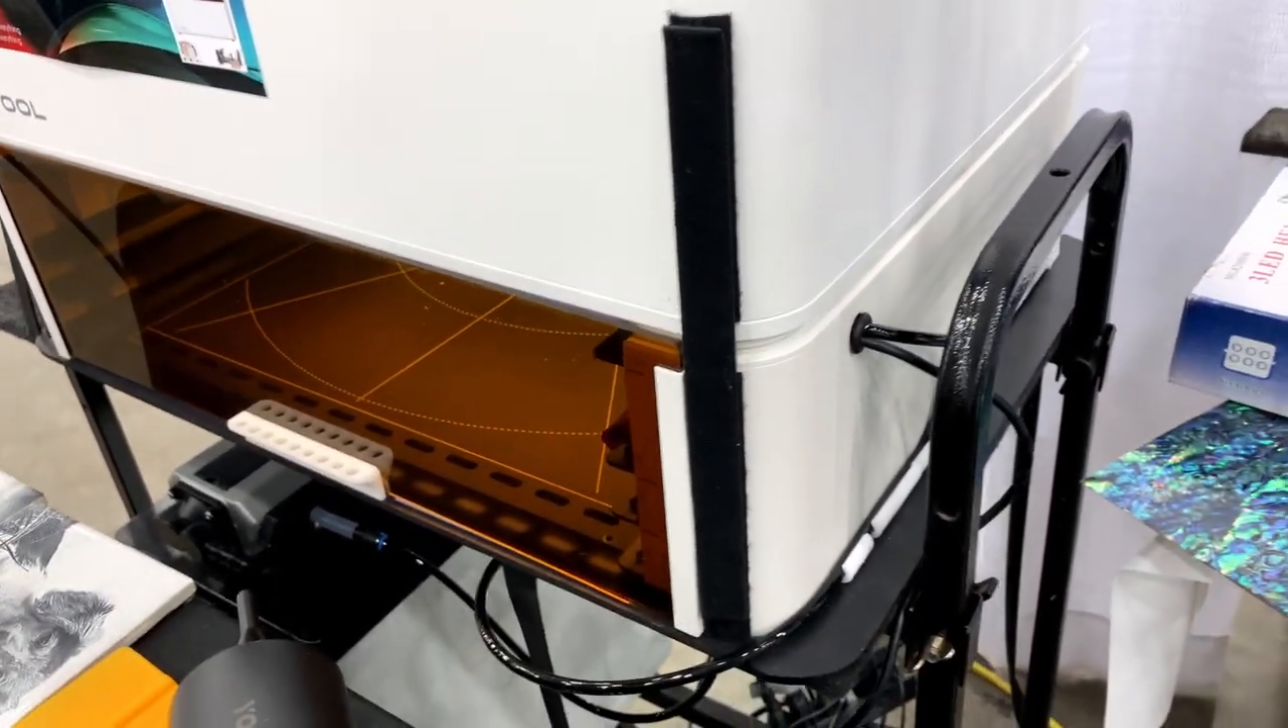I also added some velcro here so that I could tie the m1 to its riser base I've got them on all four corners.